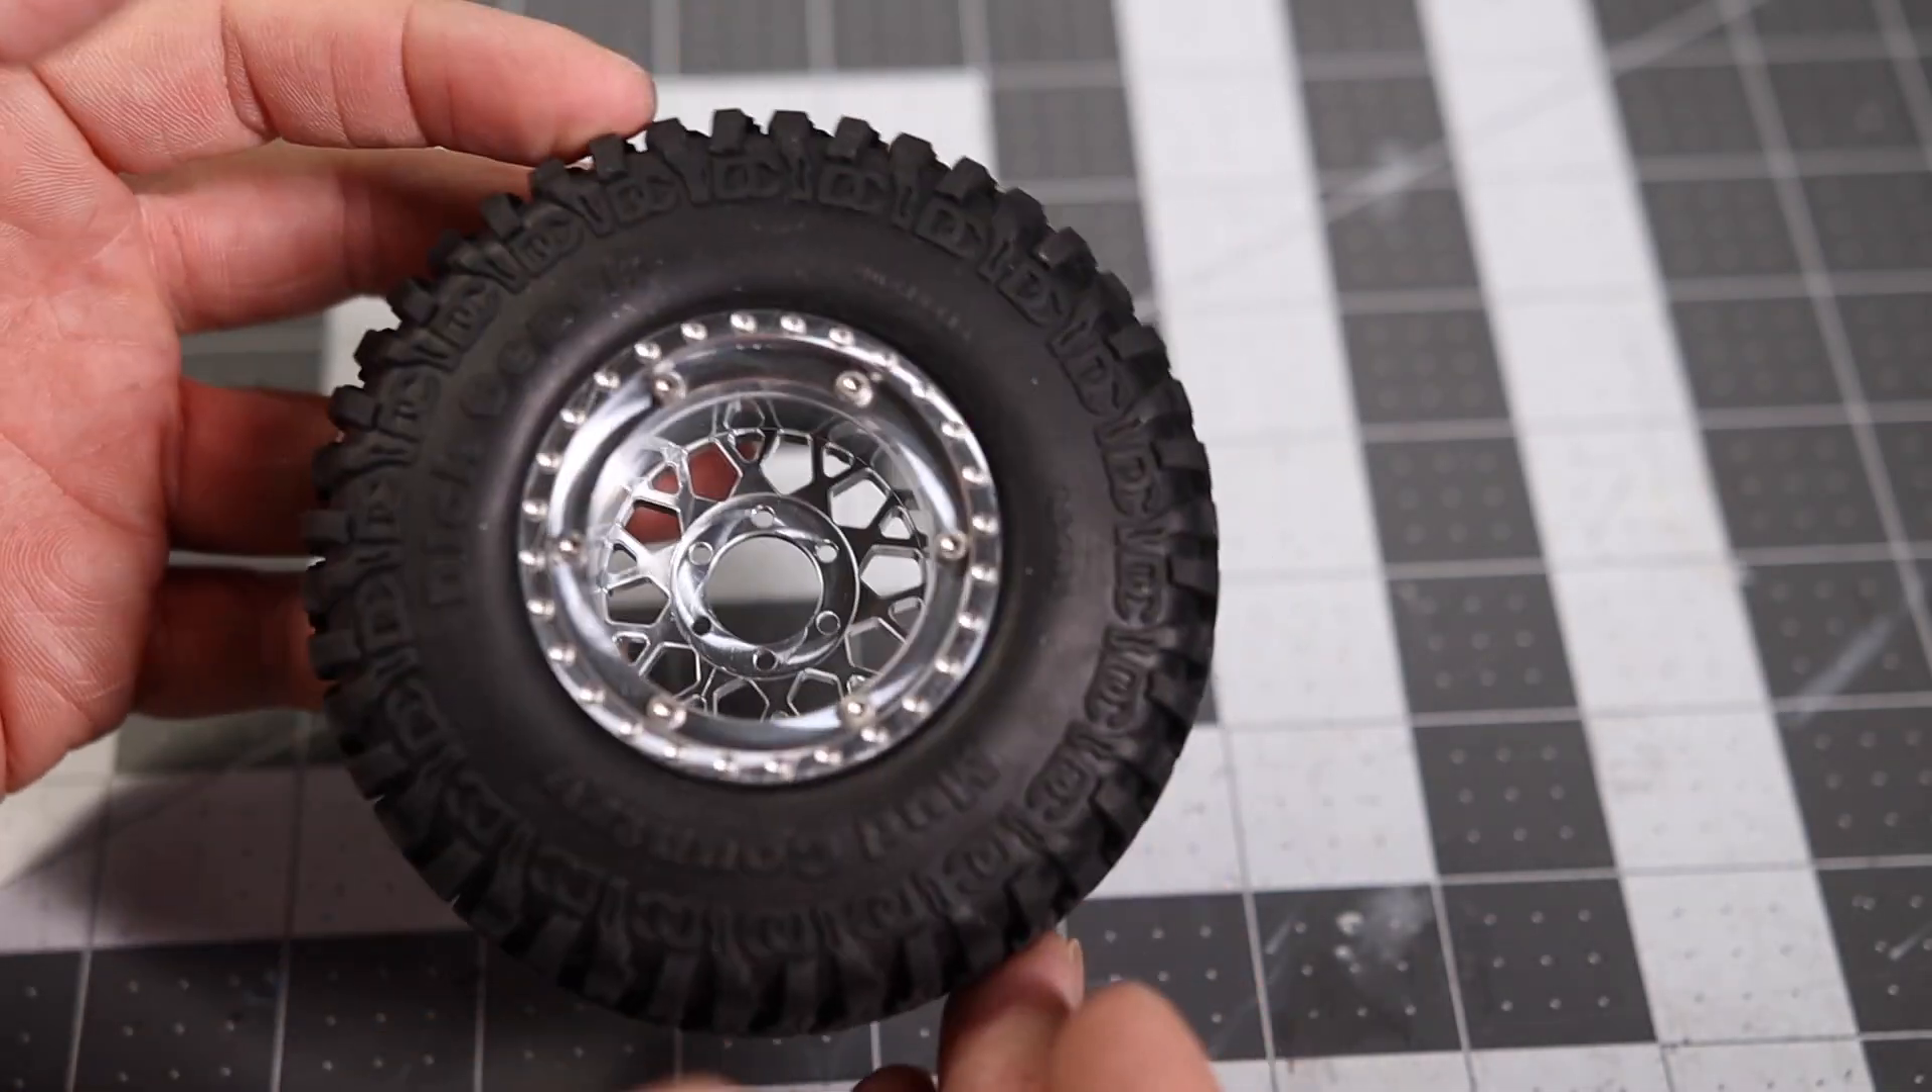All right, fam, and once you're done, you'll have one wheel entire completely assembled. And we're pretty much halfway done with the dually assembly.